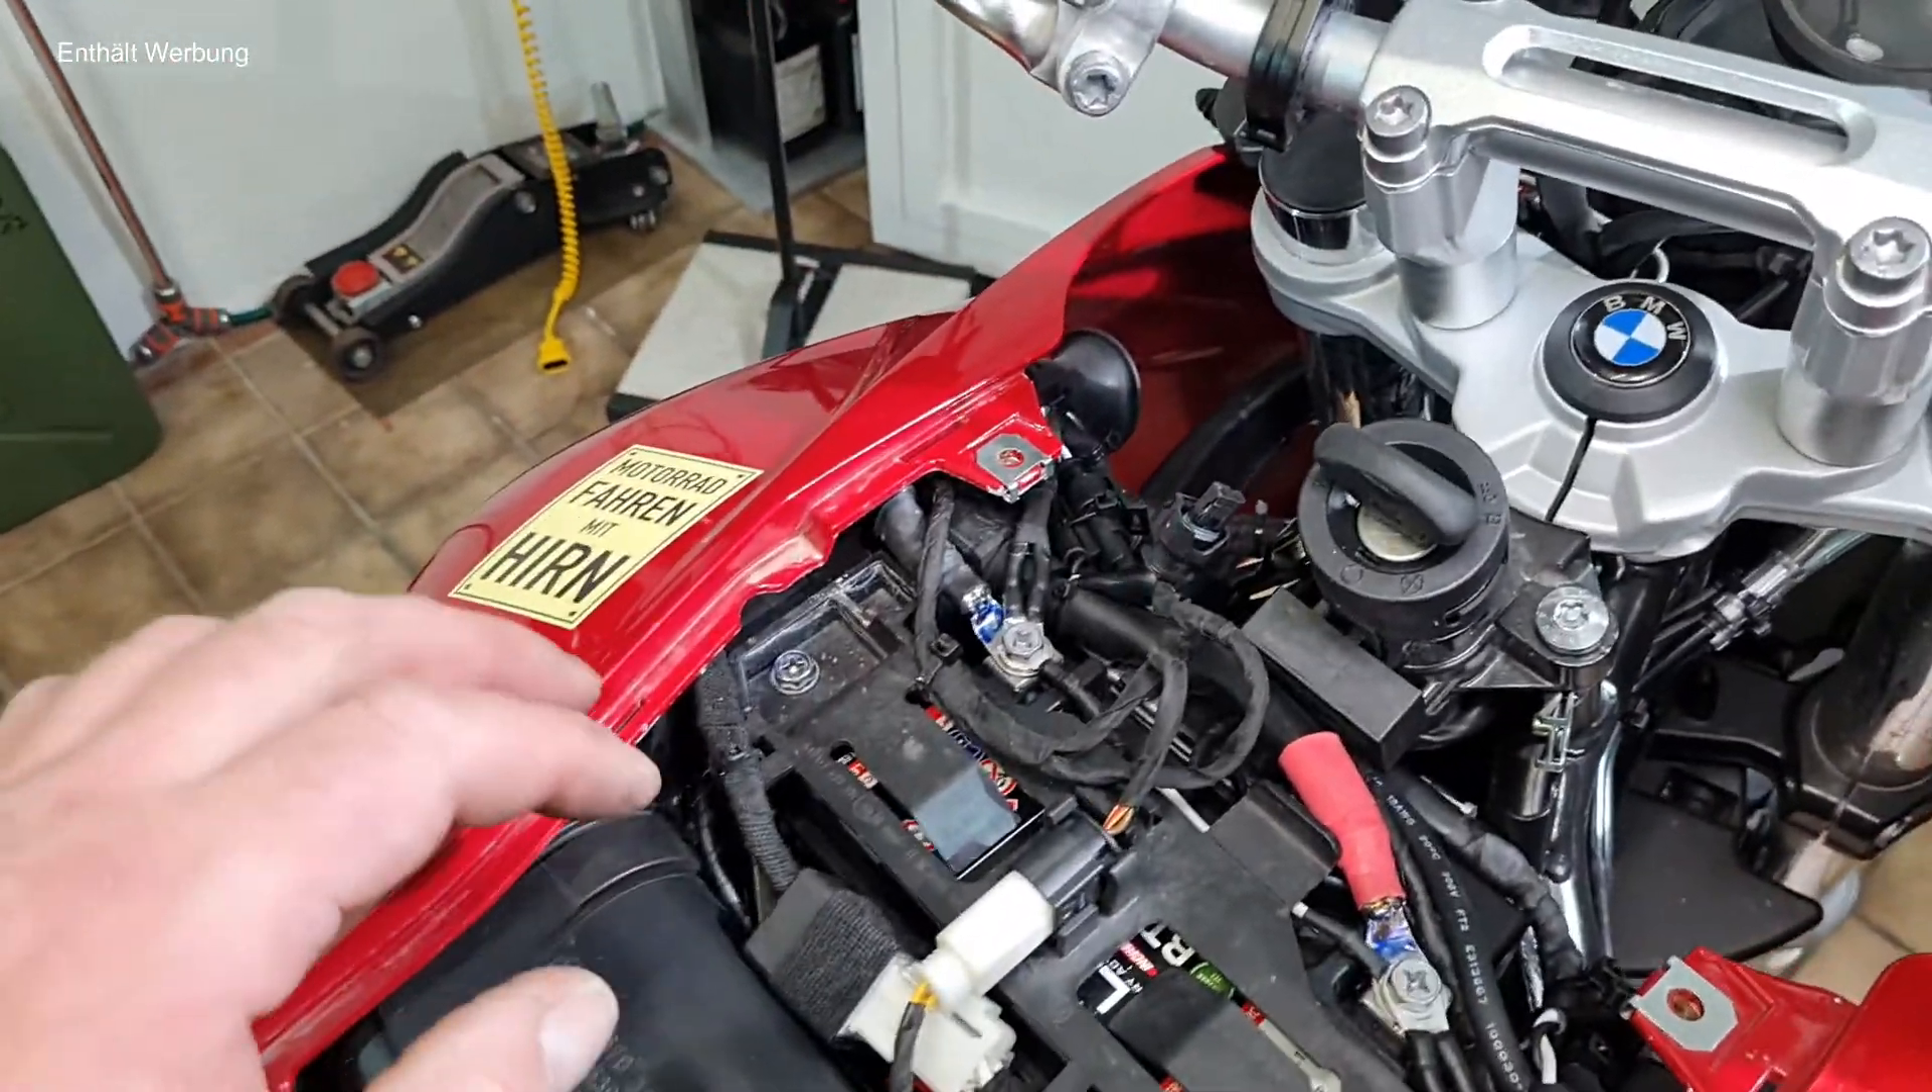Die Mittelverkleidung habe ich jetzt noch nicht drauf gemacht.